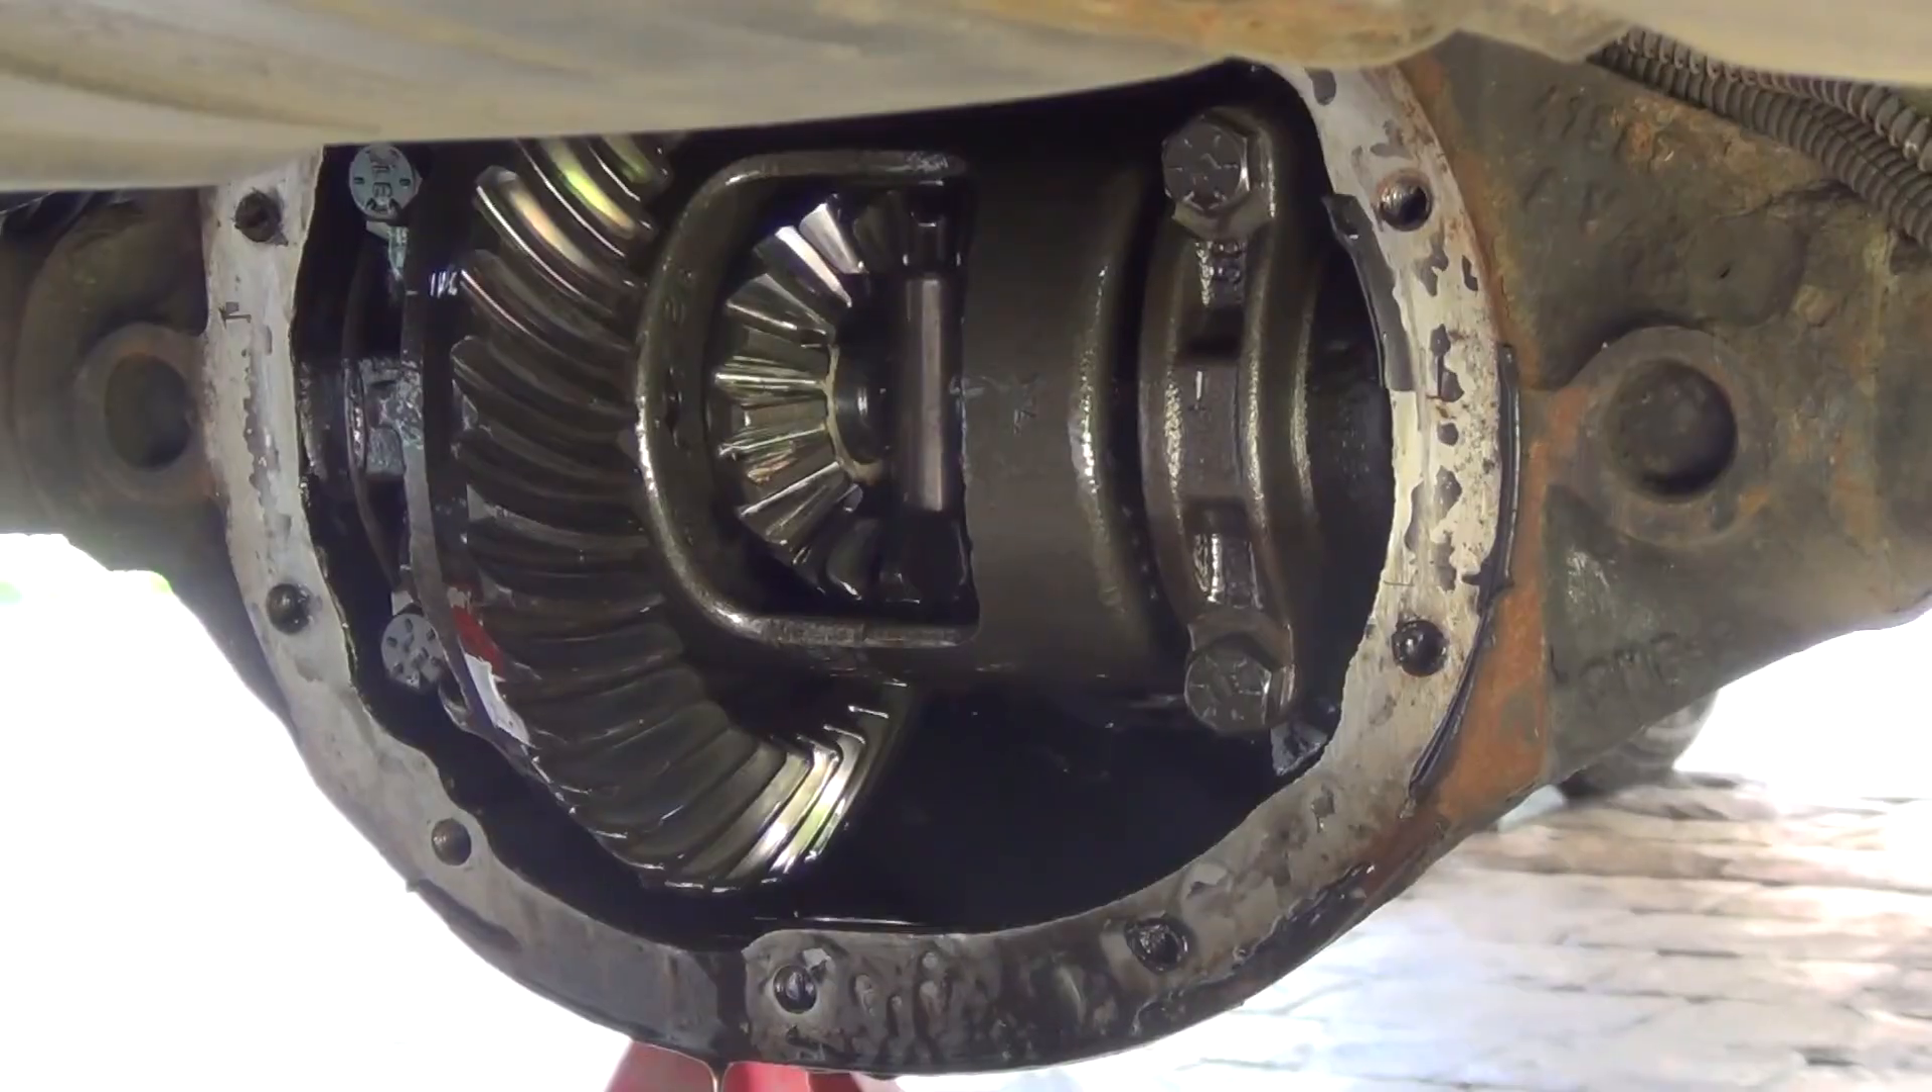All right so as you can see I've taken the cover off, I'm going to let it drip.